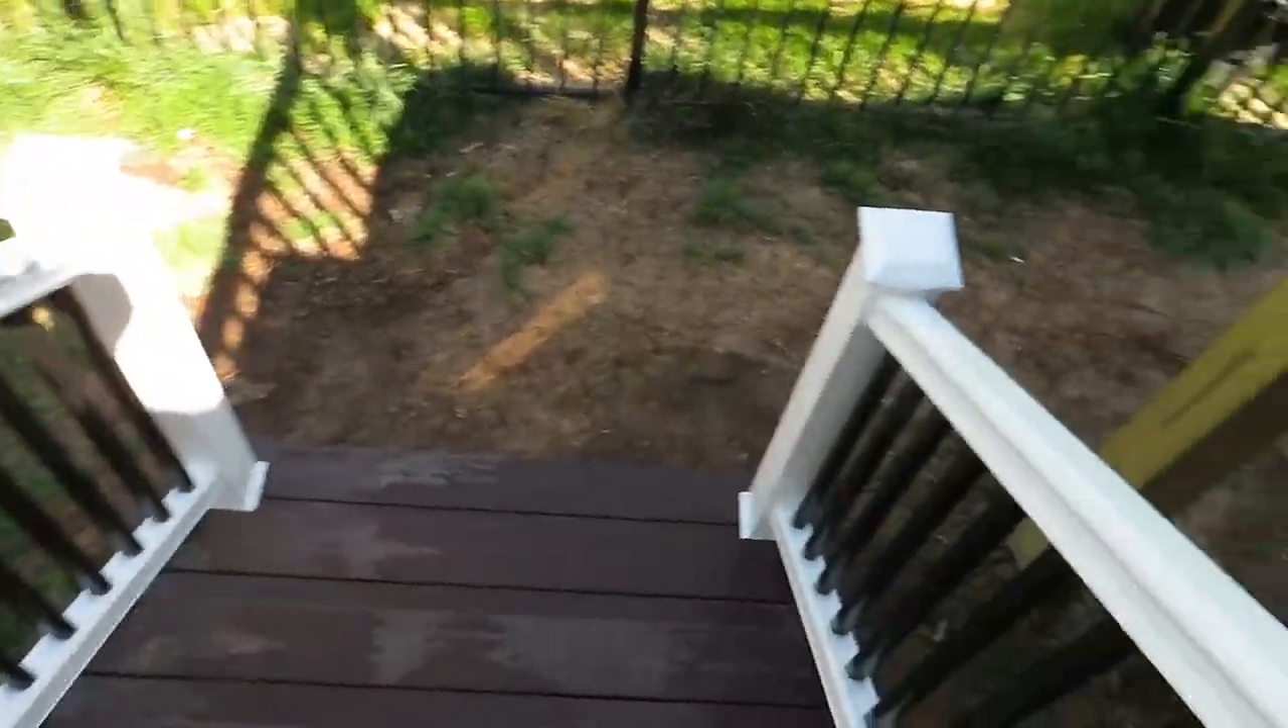We uh I got the railings put on stair railings are on and everything's looking sweet.